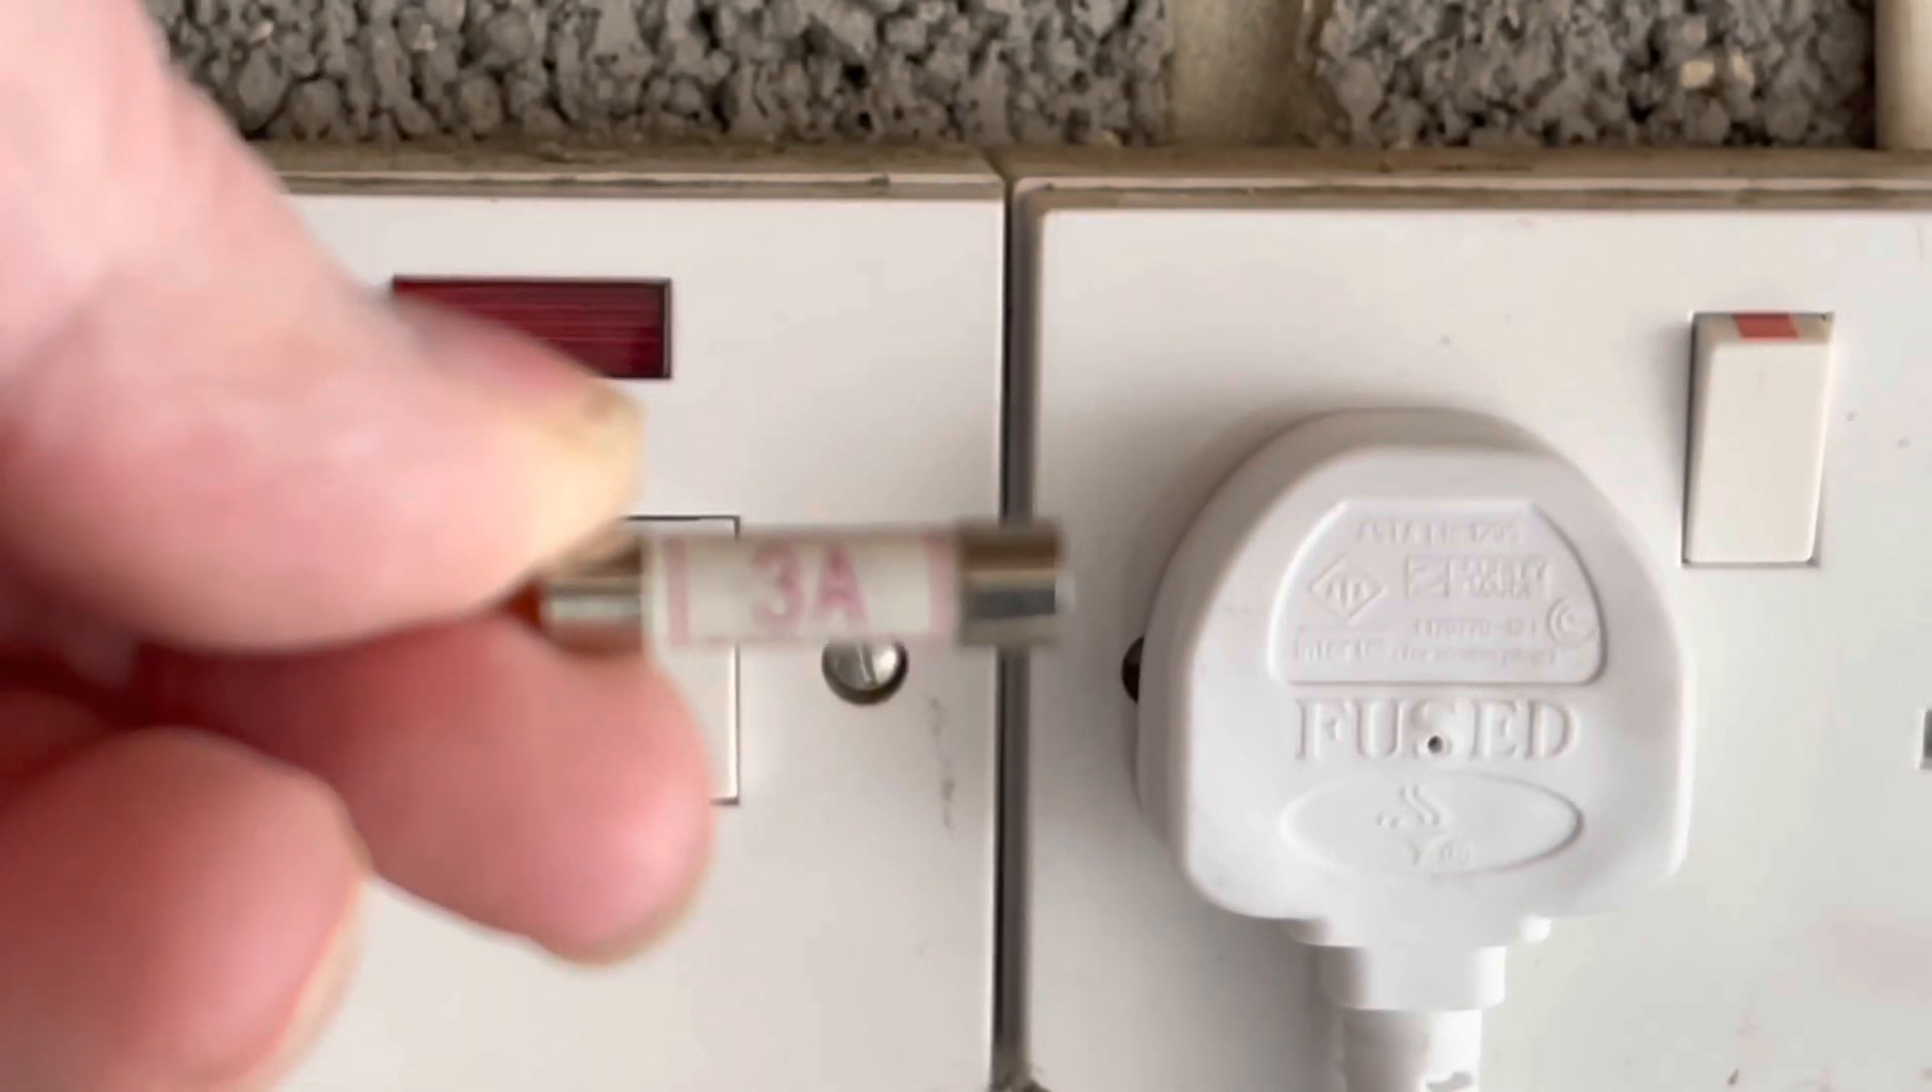I've removed the fuse from the fuse spur.